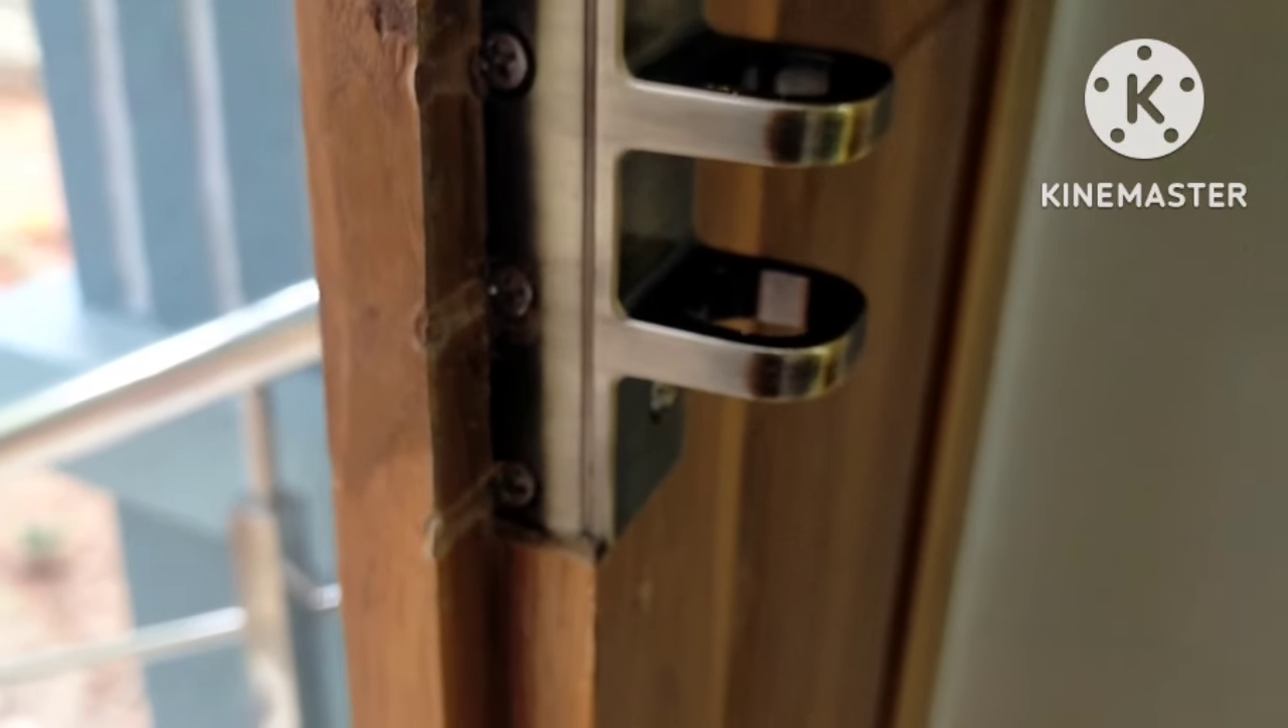प्लेट अभी फिक्स हो गया है।